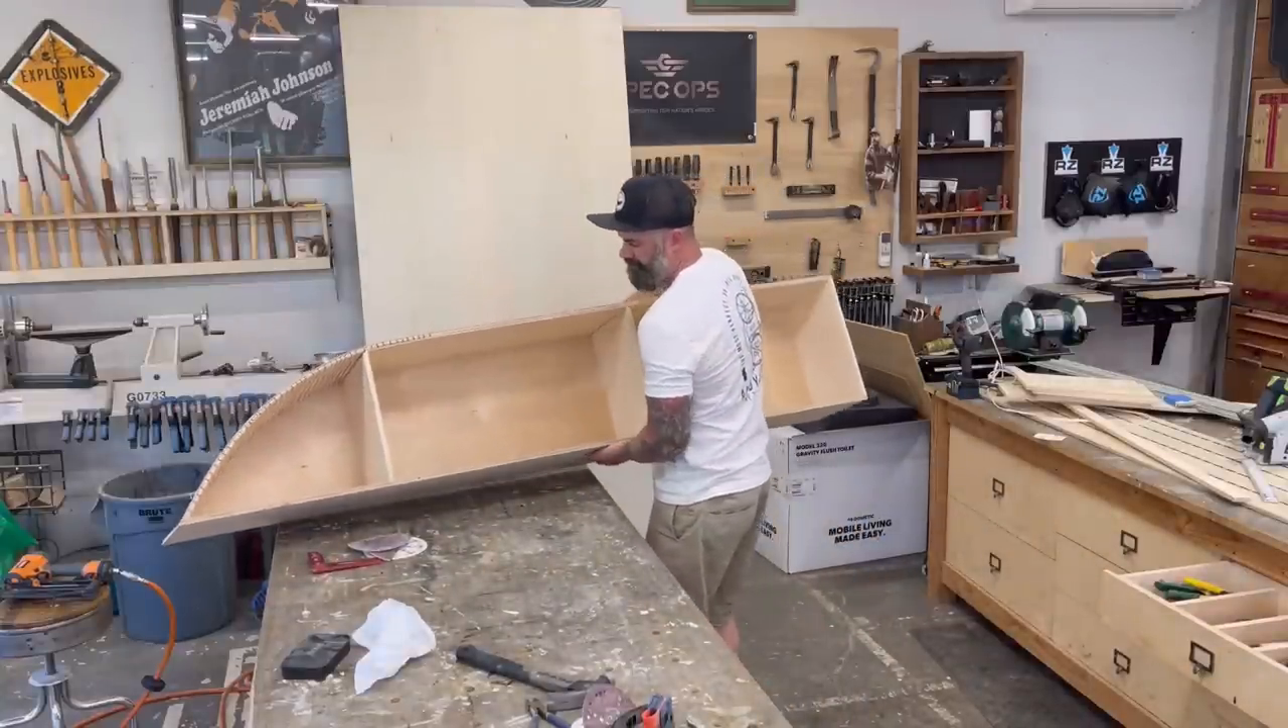I just glued and tacked my dividers in place, and now my first cabinet carcass, if you want to call it that, was constructed.